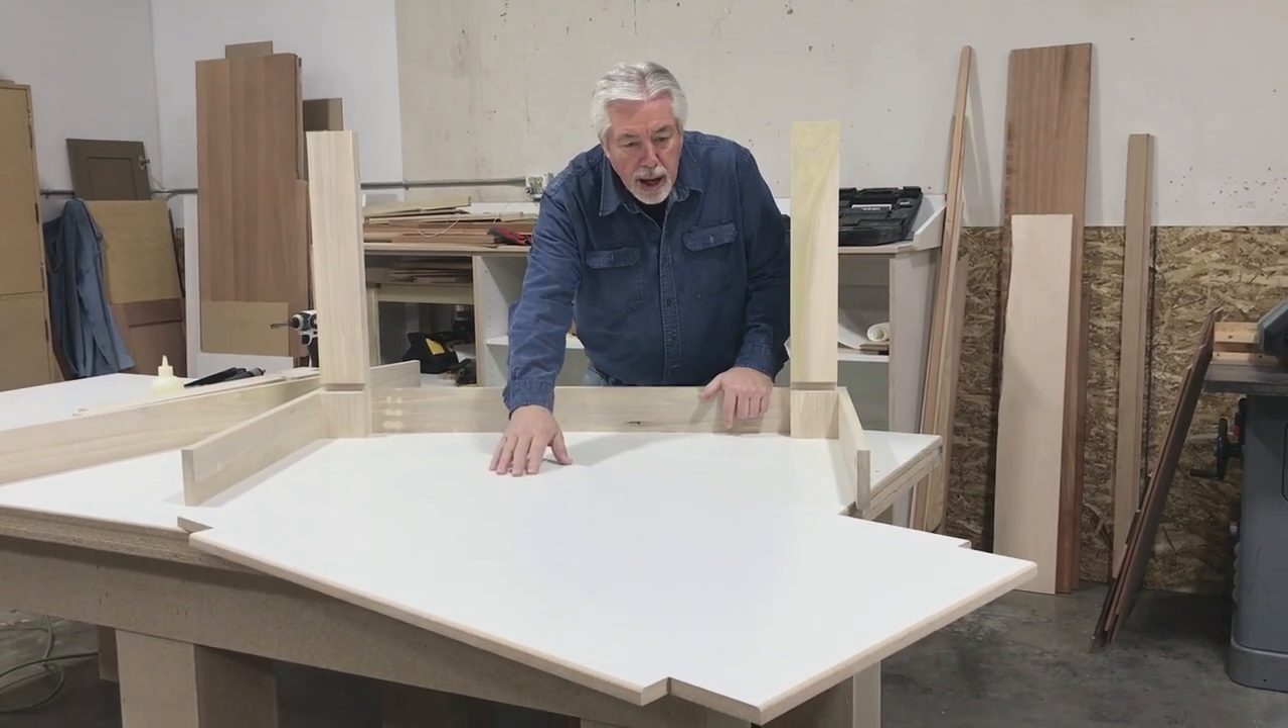Okay, we have completed our assembly of half of the cart, and we have cut our shelf to fit.